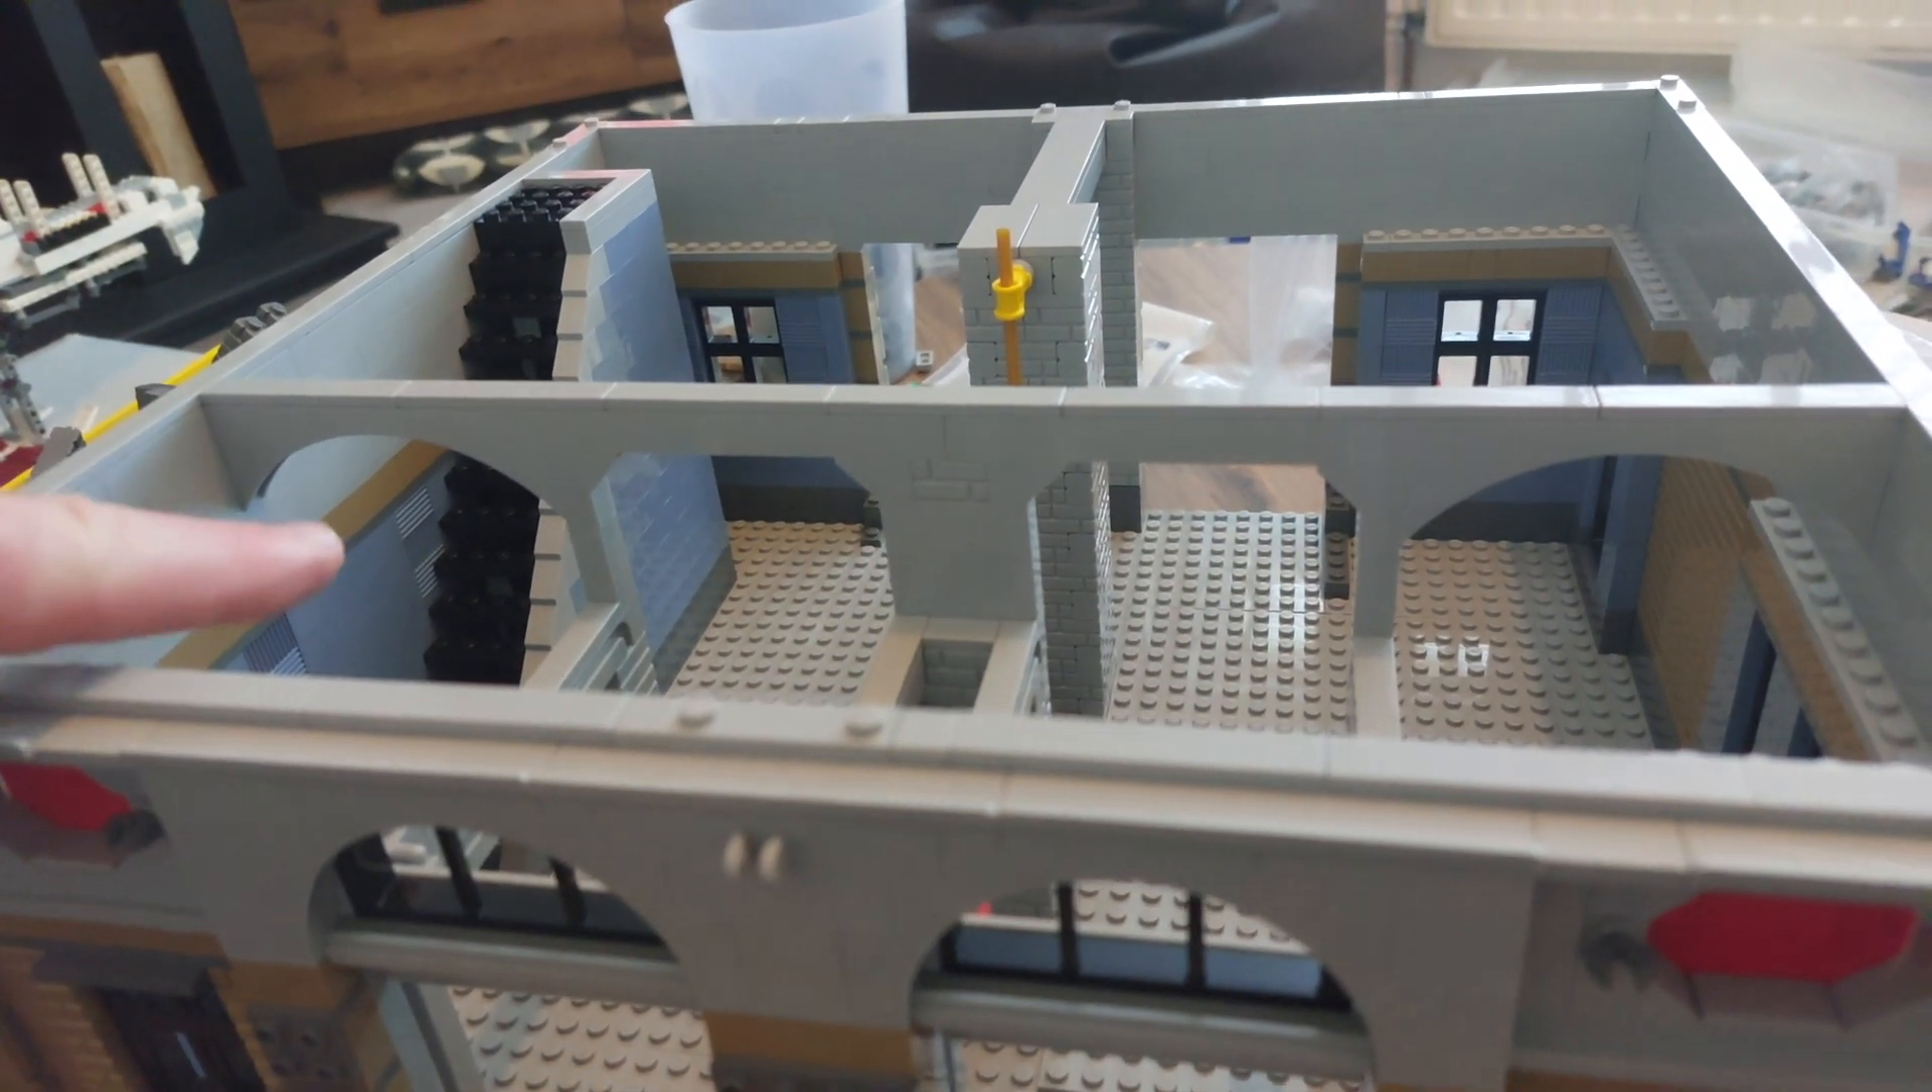And as you can see we've put the support beam all the way across. So we've used a couple of the large arches and some inverted sleeves with a brick going across the top of it.